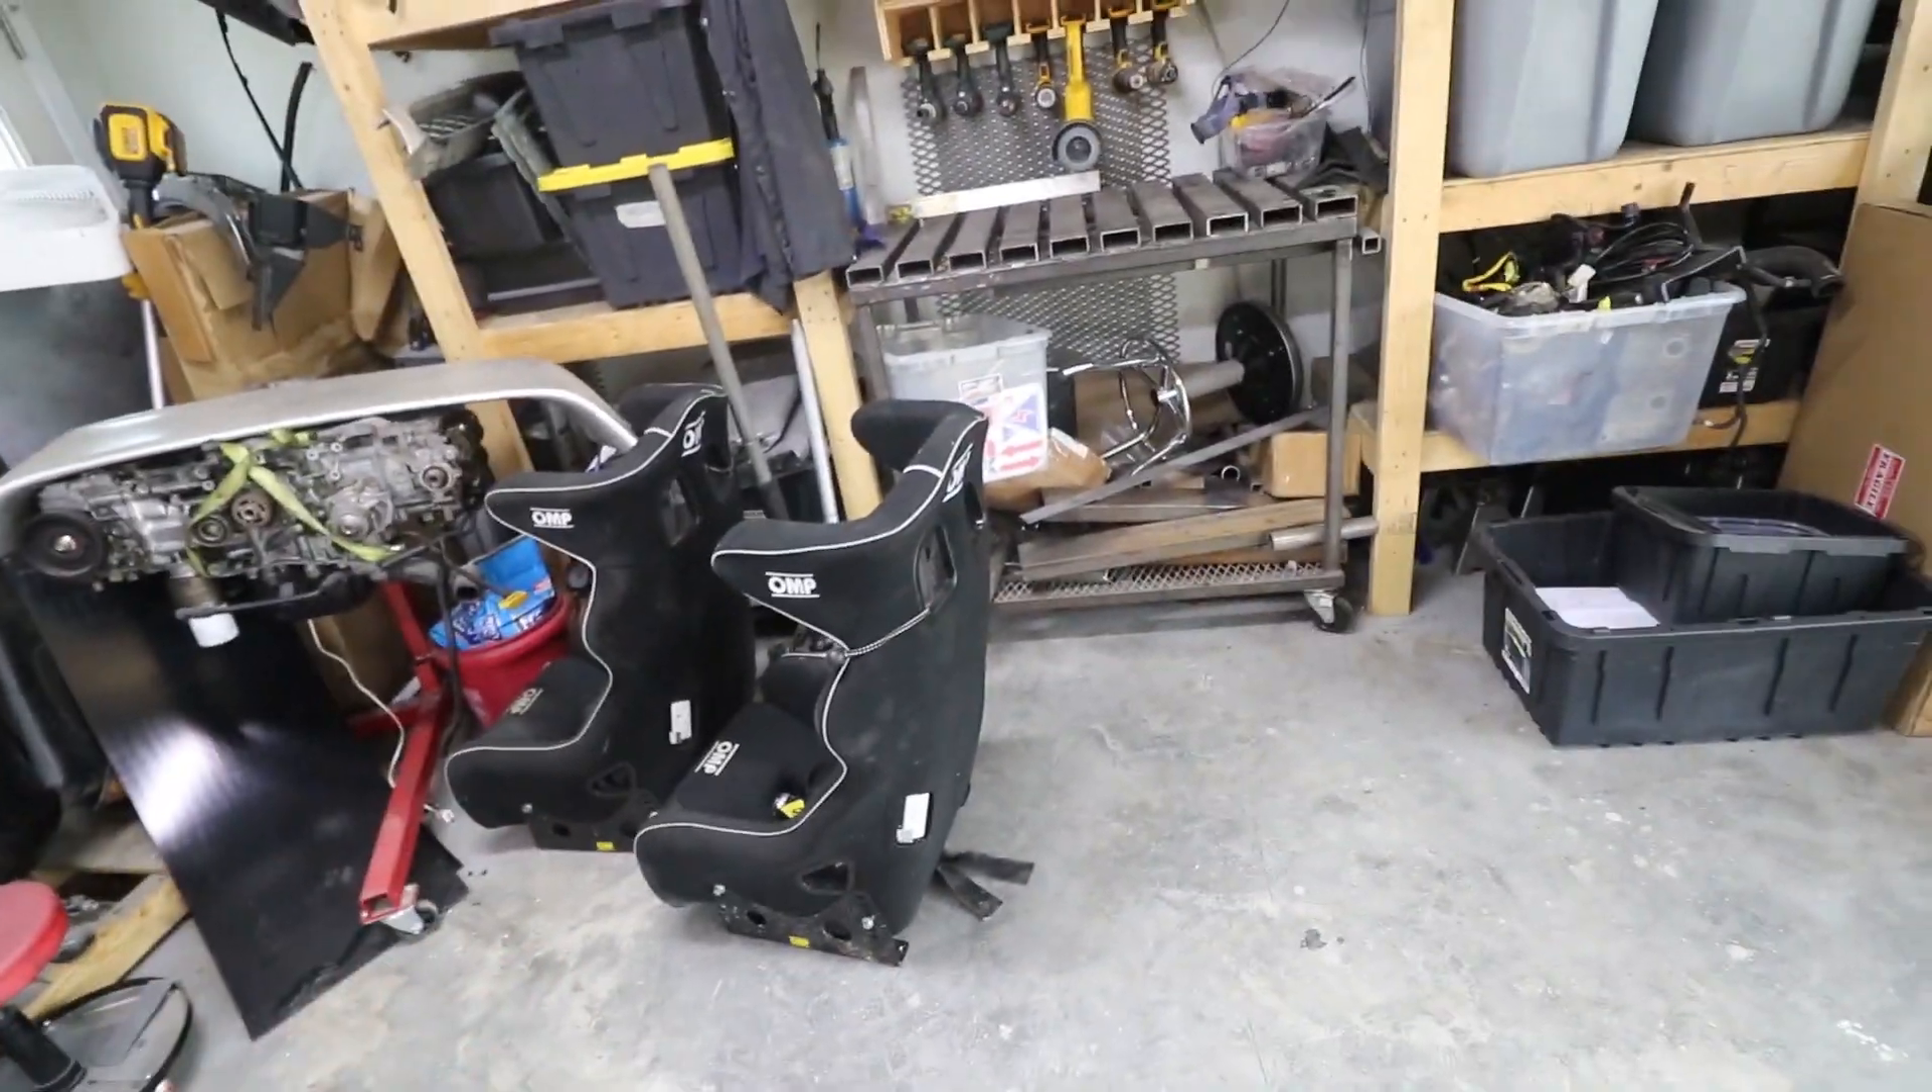But I still have way too much crap in here. Got to put the seats back in the car.